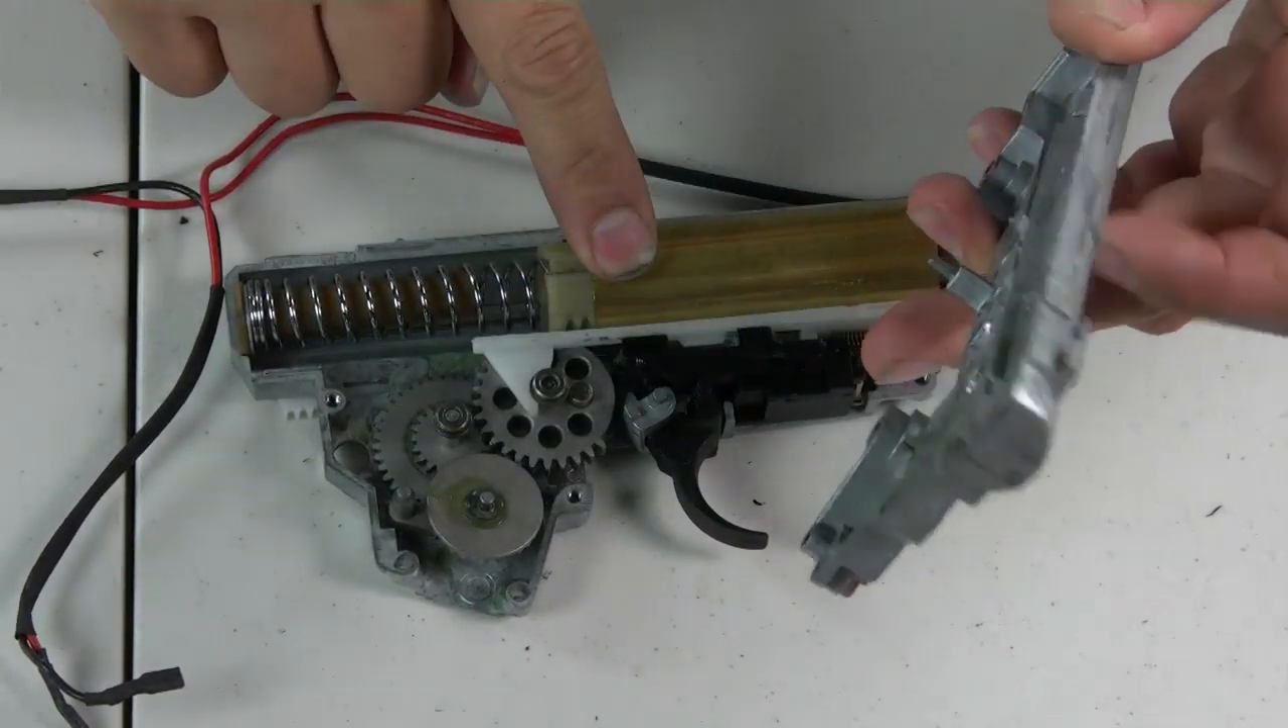And your gearbox should be opened up.